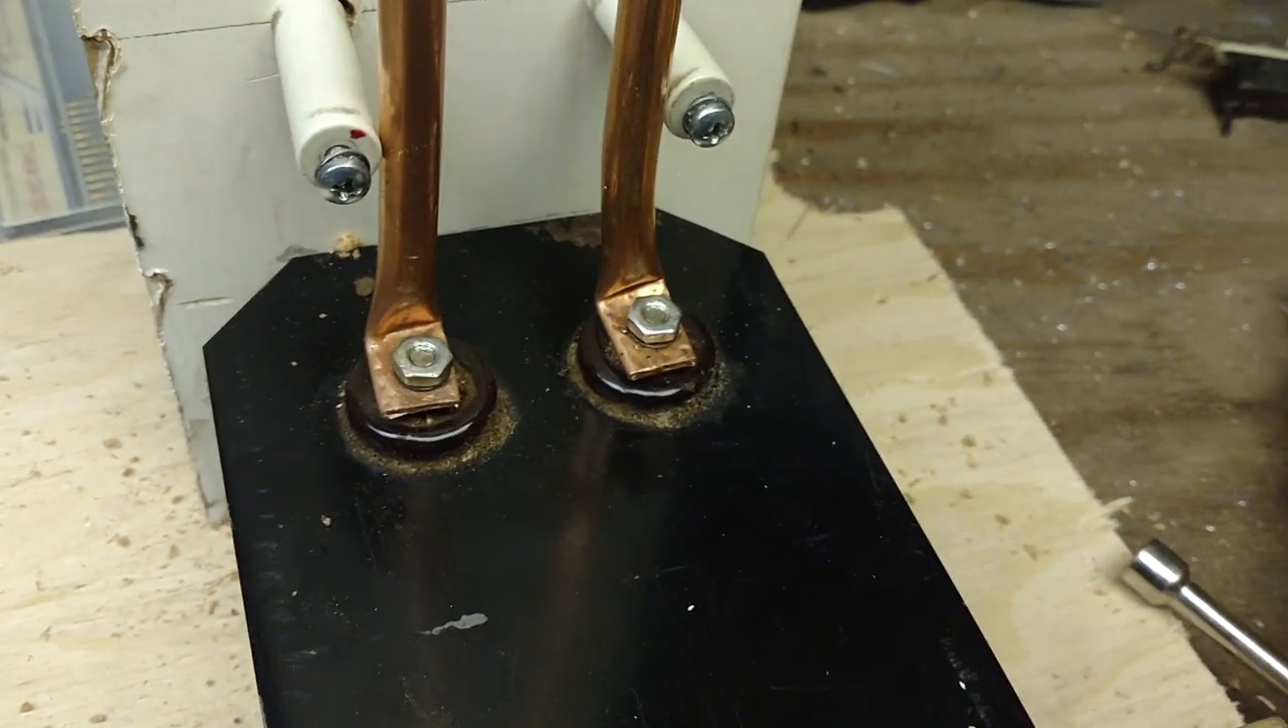Okay, my electrodes are, uh, bolted on.